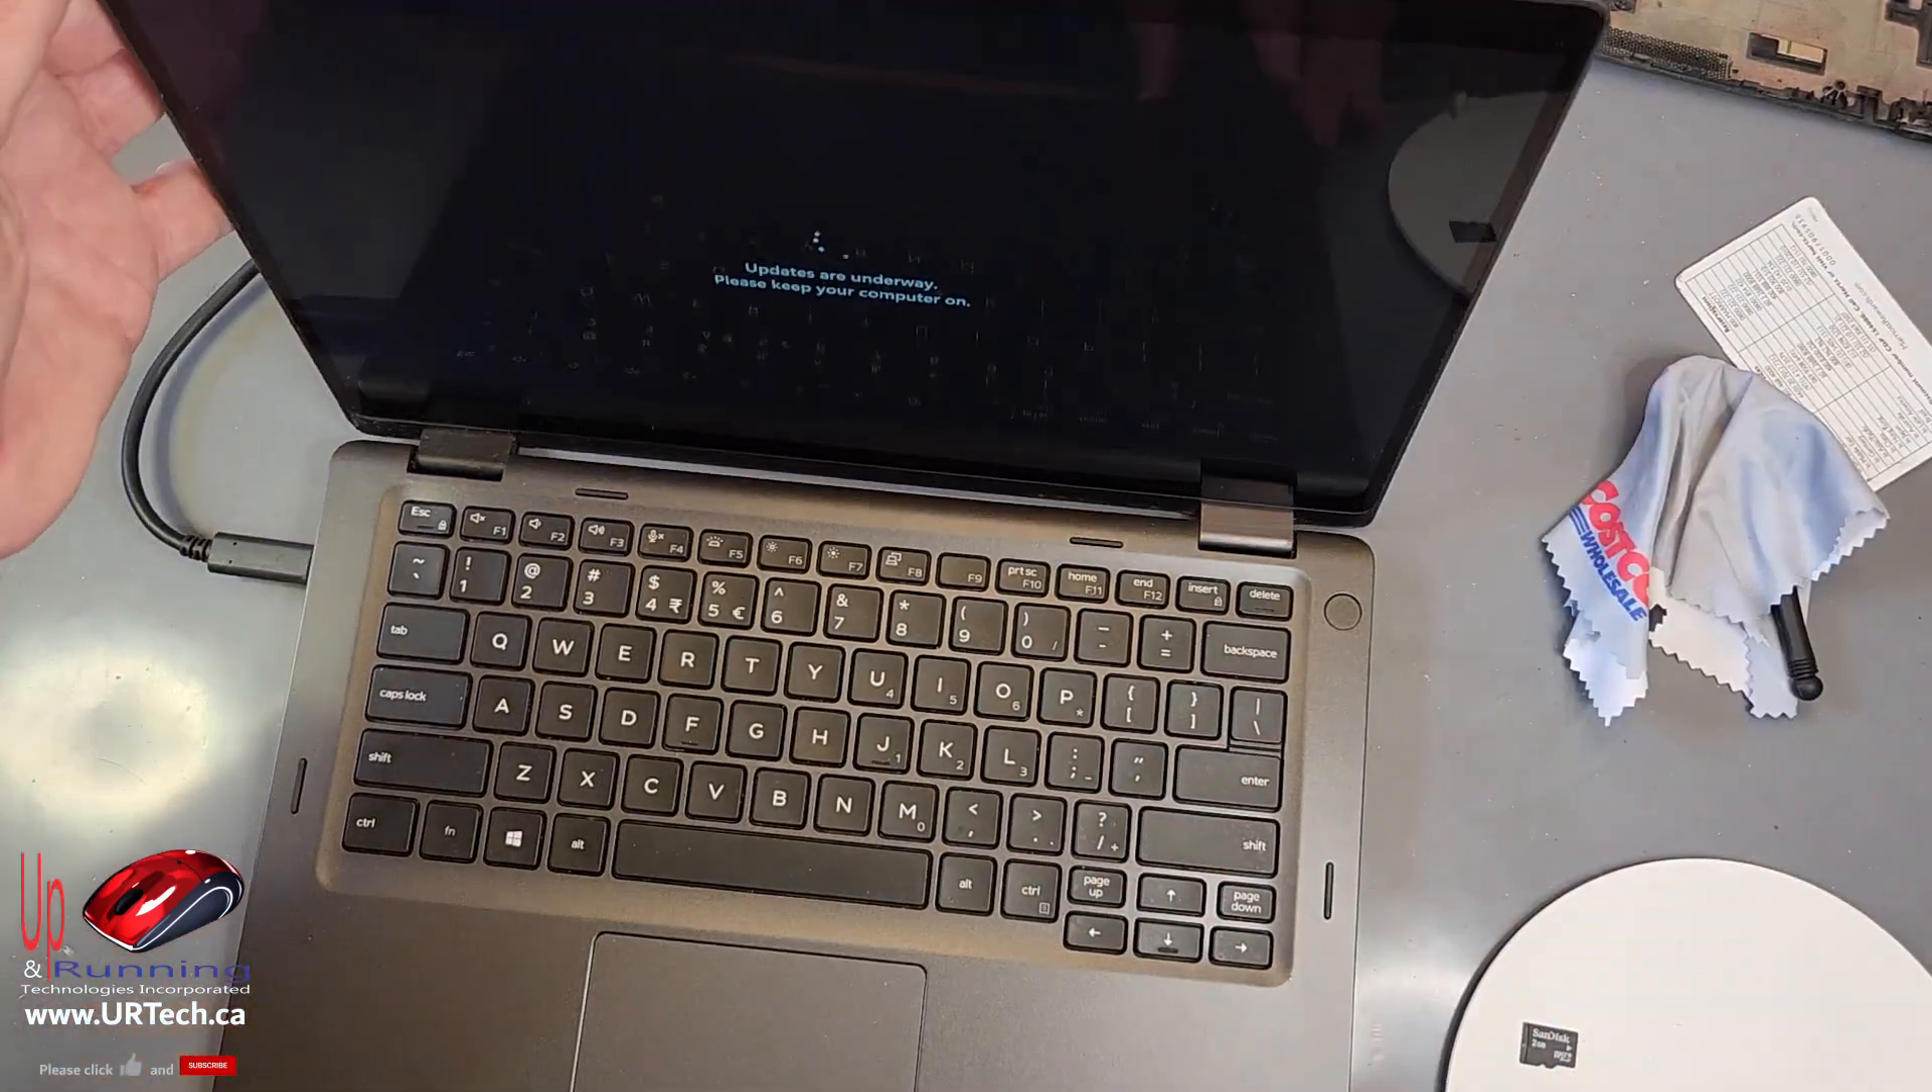Now all the keys are now sticking through nicely.